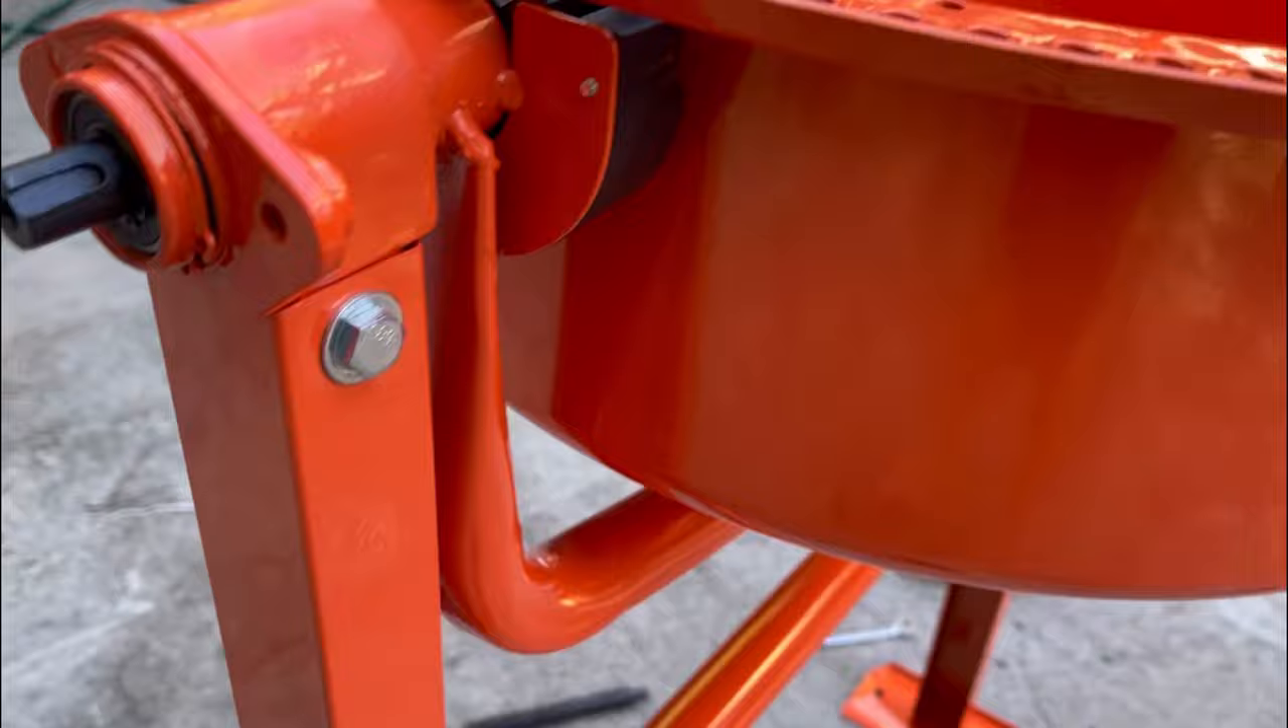All right we got the lower half of the drum set on there.